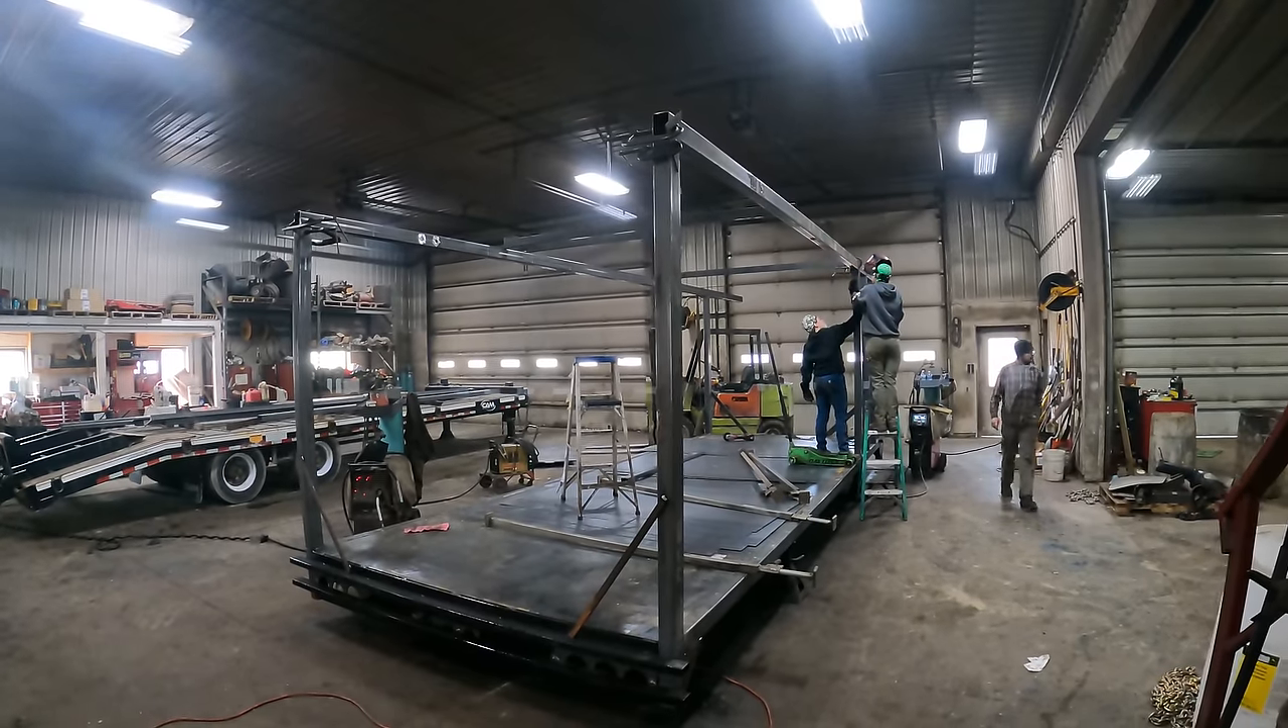We've got all four posts up we've got them all tied so that they can't move either way.